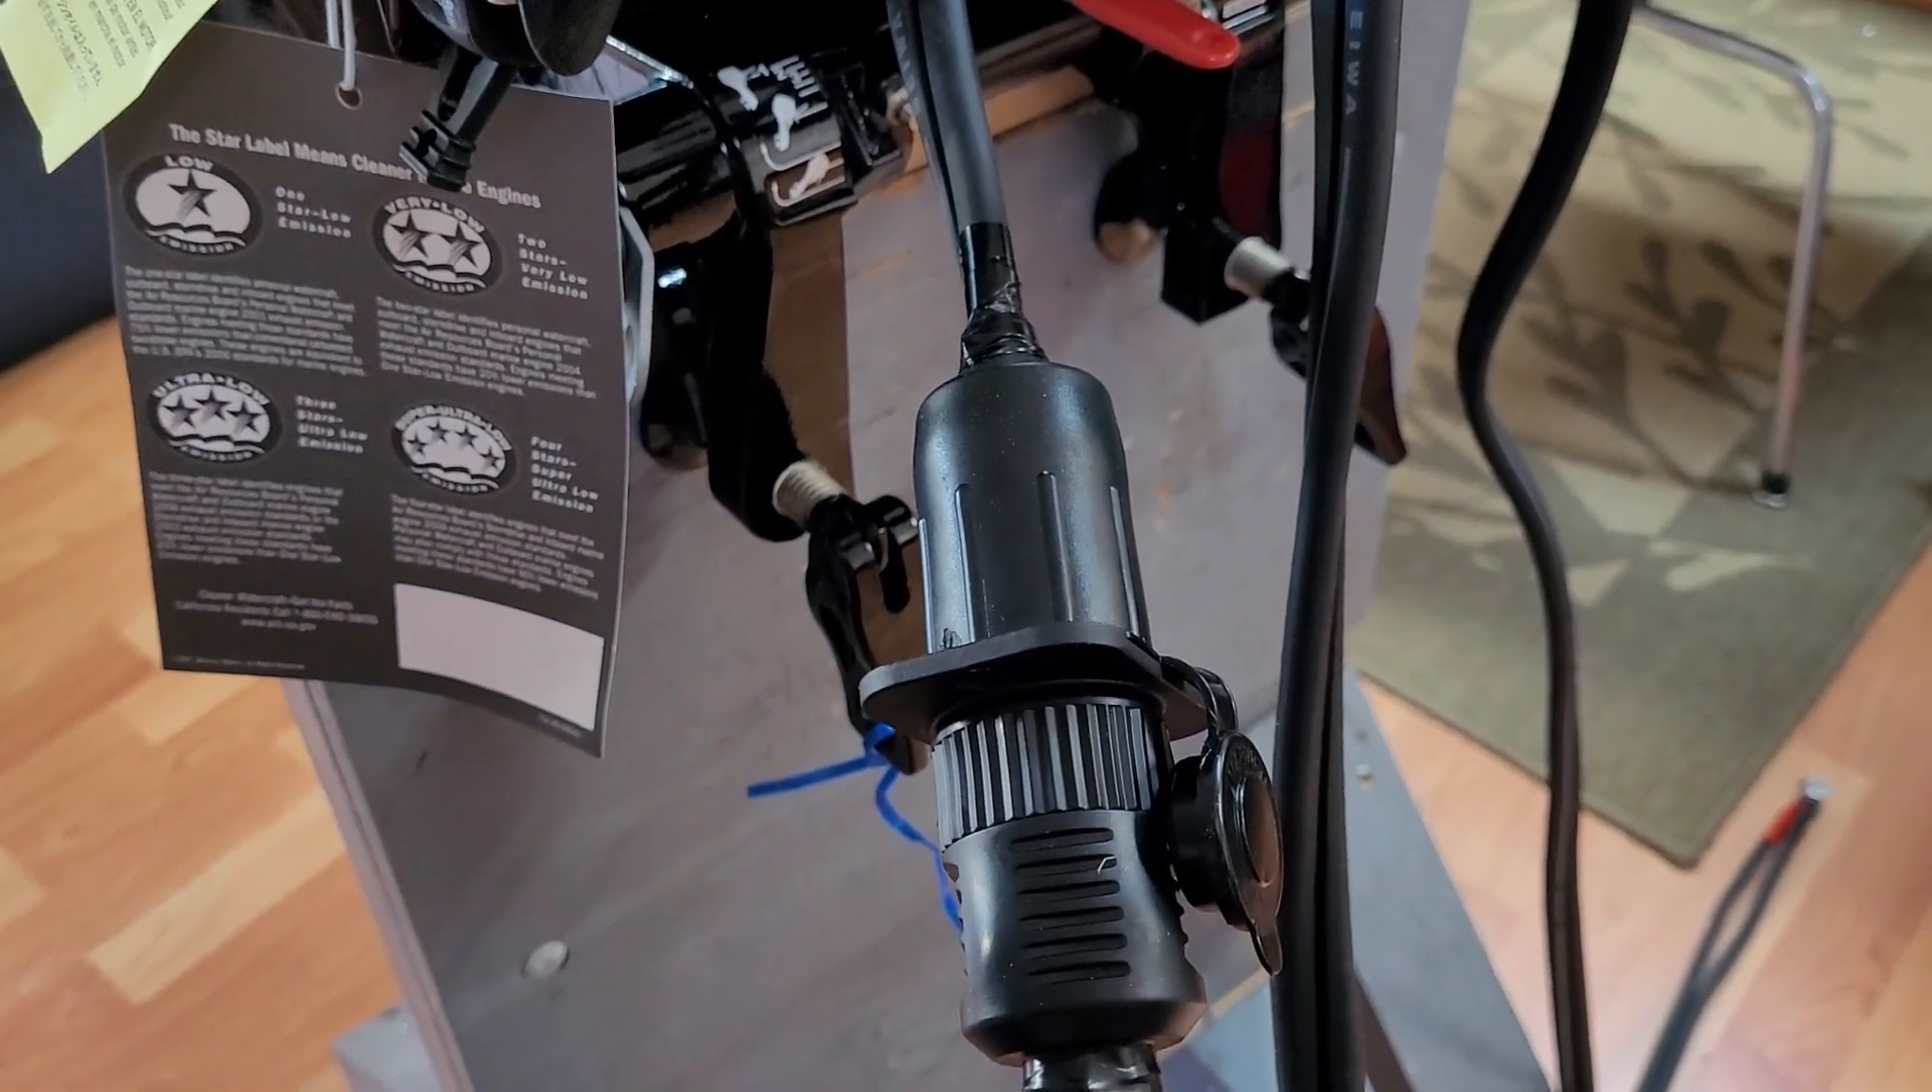So here's the finished product with the Scotty Downrigger connector now on the electrical connection from the engine. It's a nice relatively sealed unit with good quality connectors.